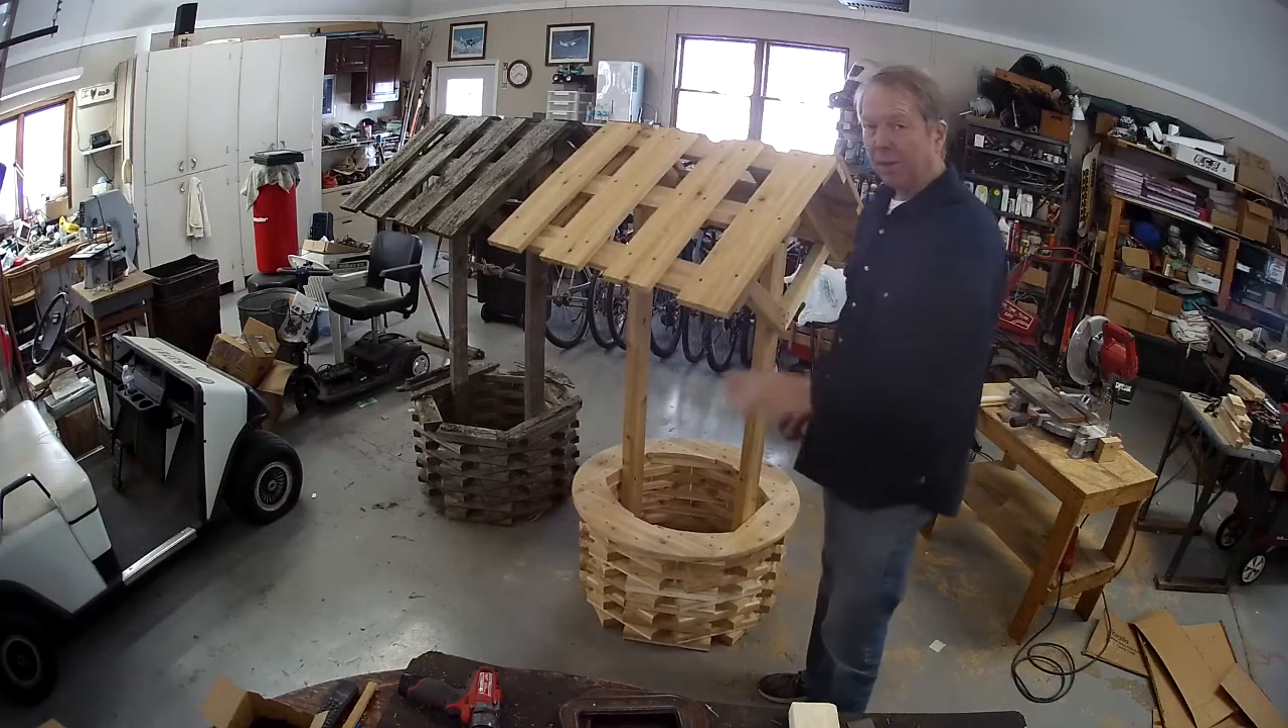We've got the roof on. Everything's nice and solid. Looks a lot like the old one, doesn't it?